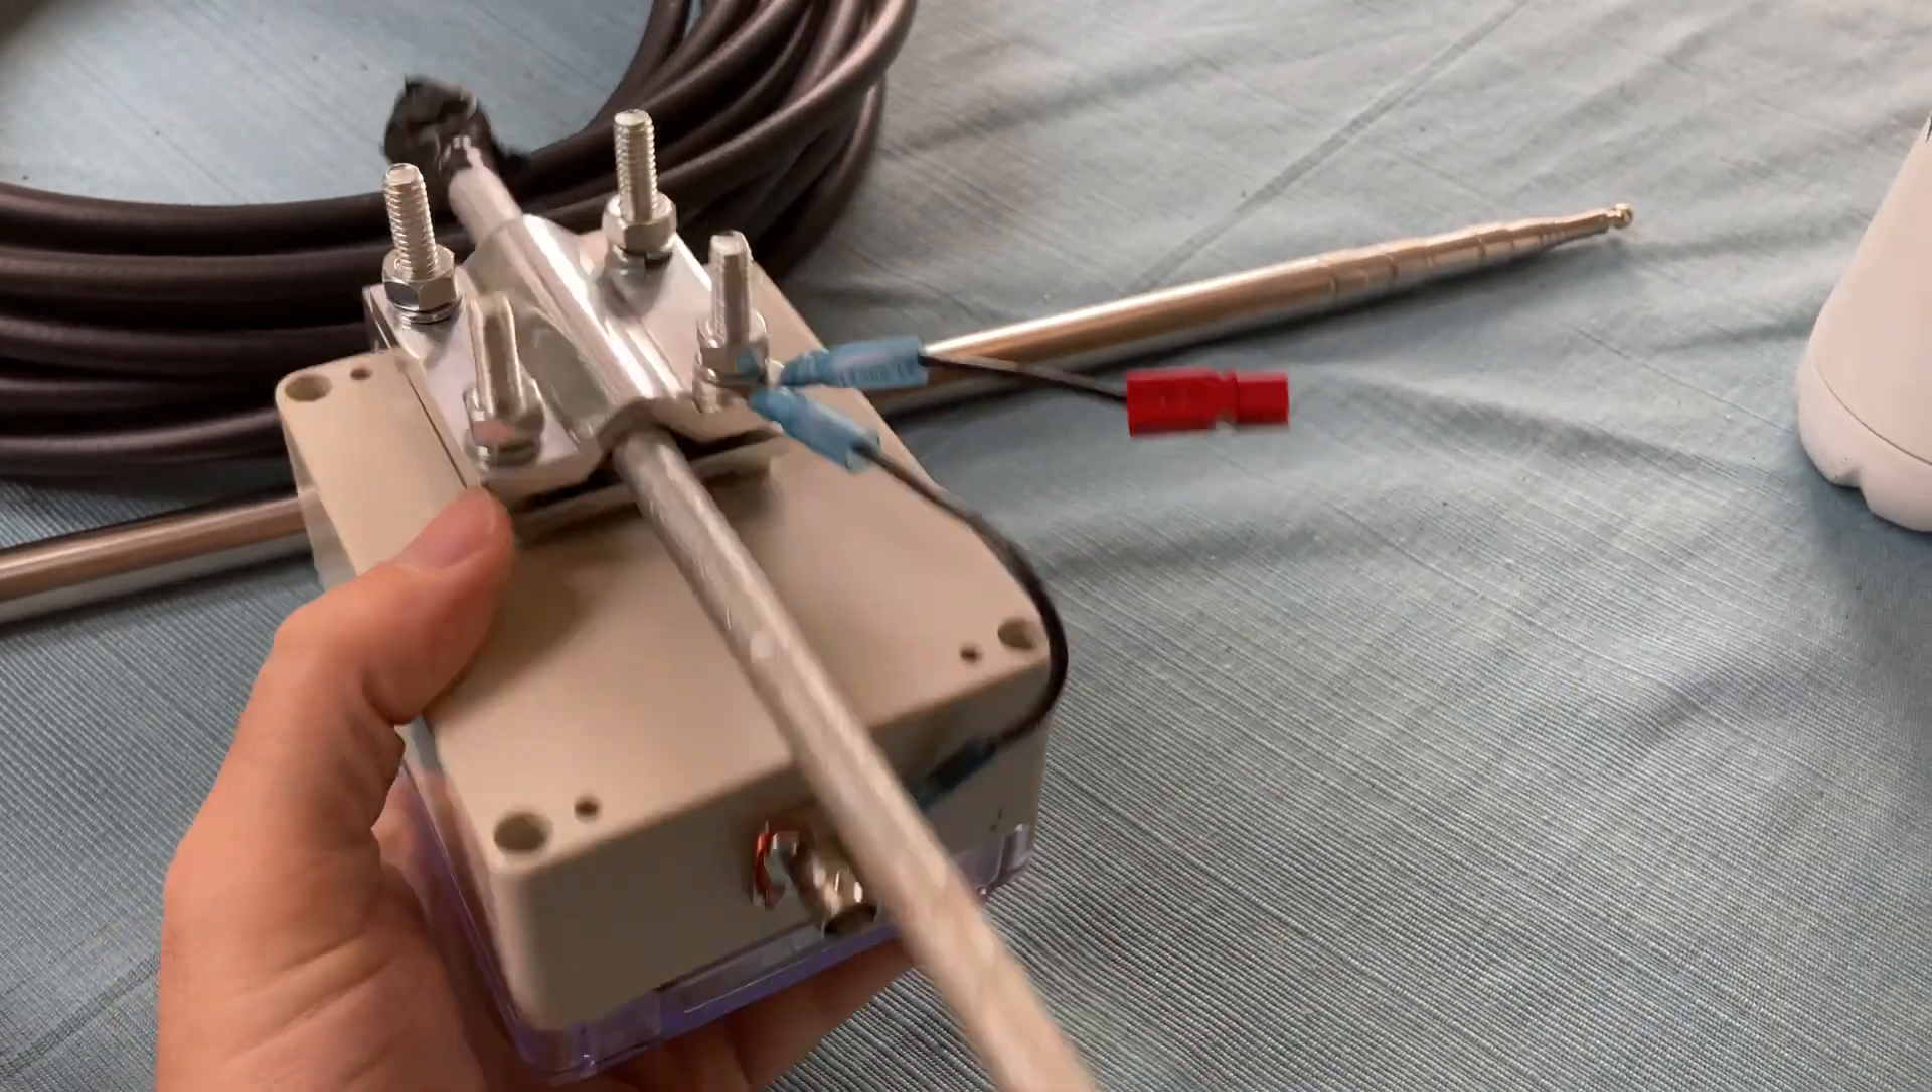You can see I've got my ground spike running through the CB antenna mount.